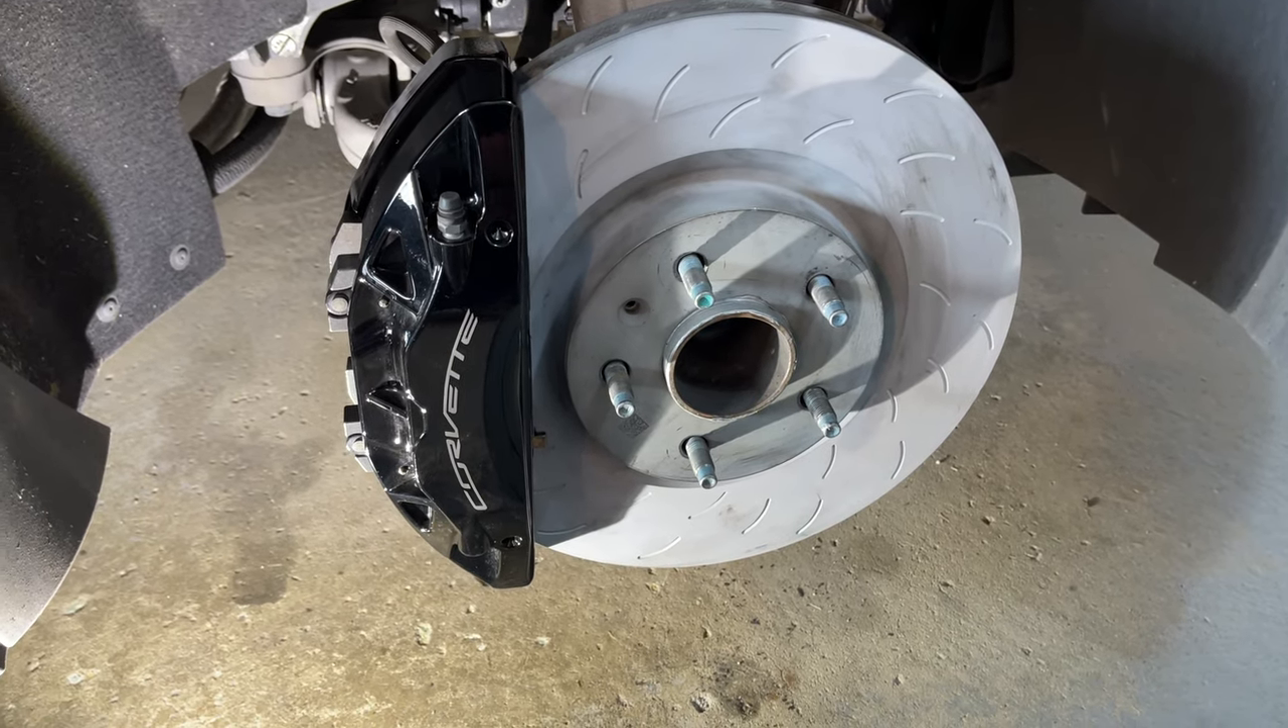All right last thing left to do is put the wheel back on.